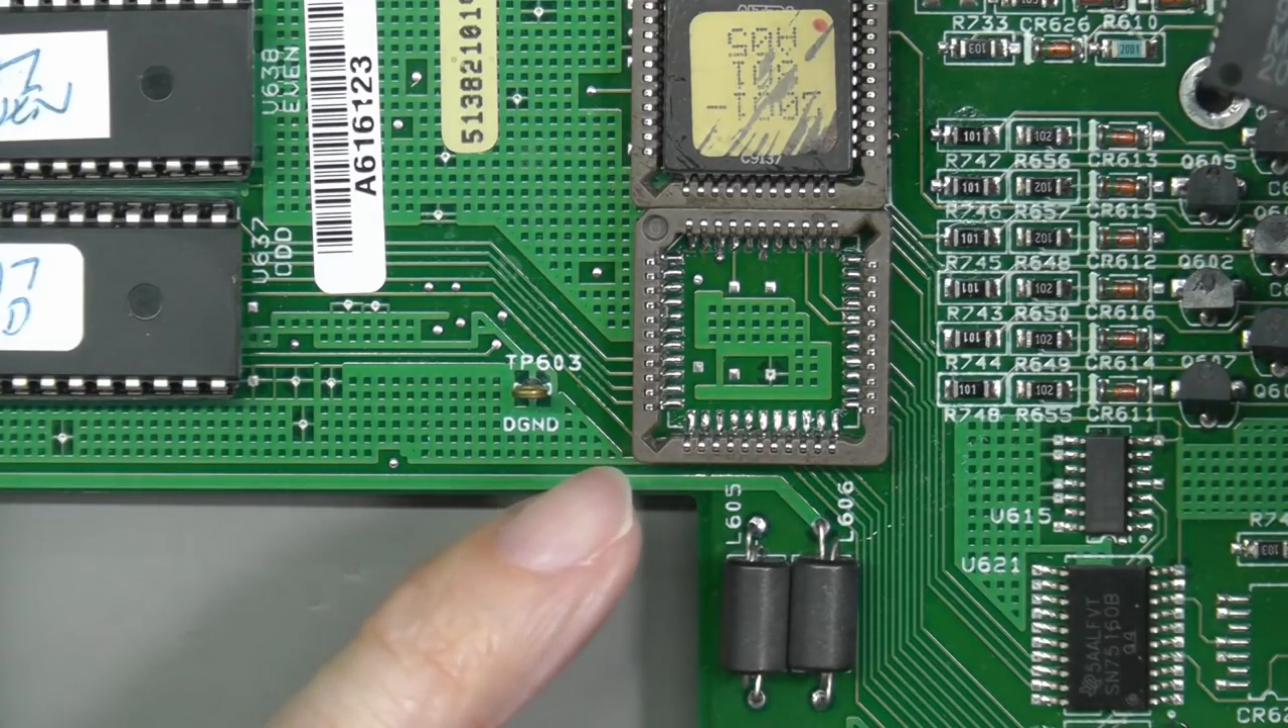Well that's the gpib controller ic removed from the donor board and i fitted a socket to my digital board here.